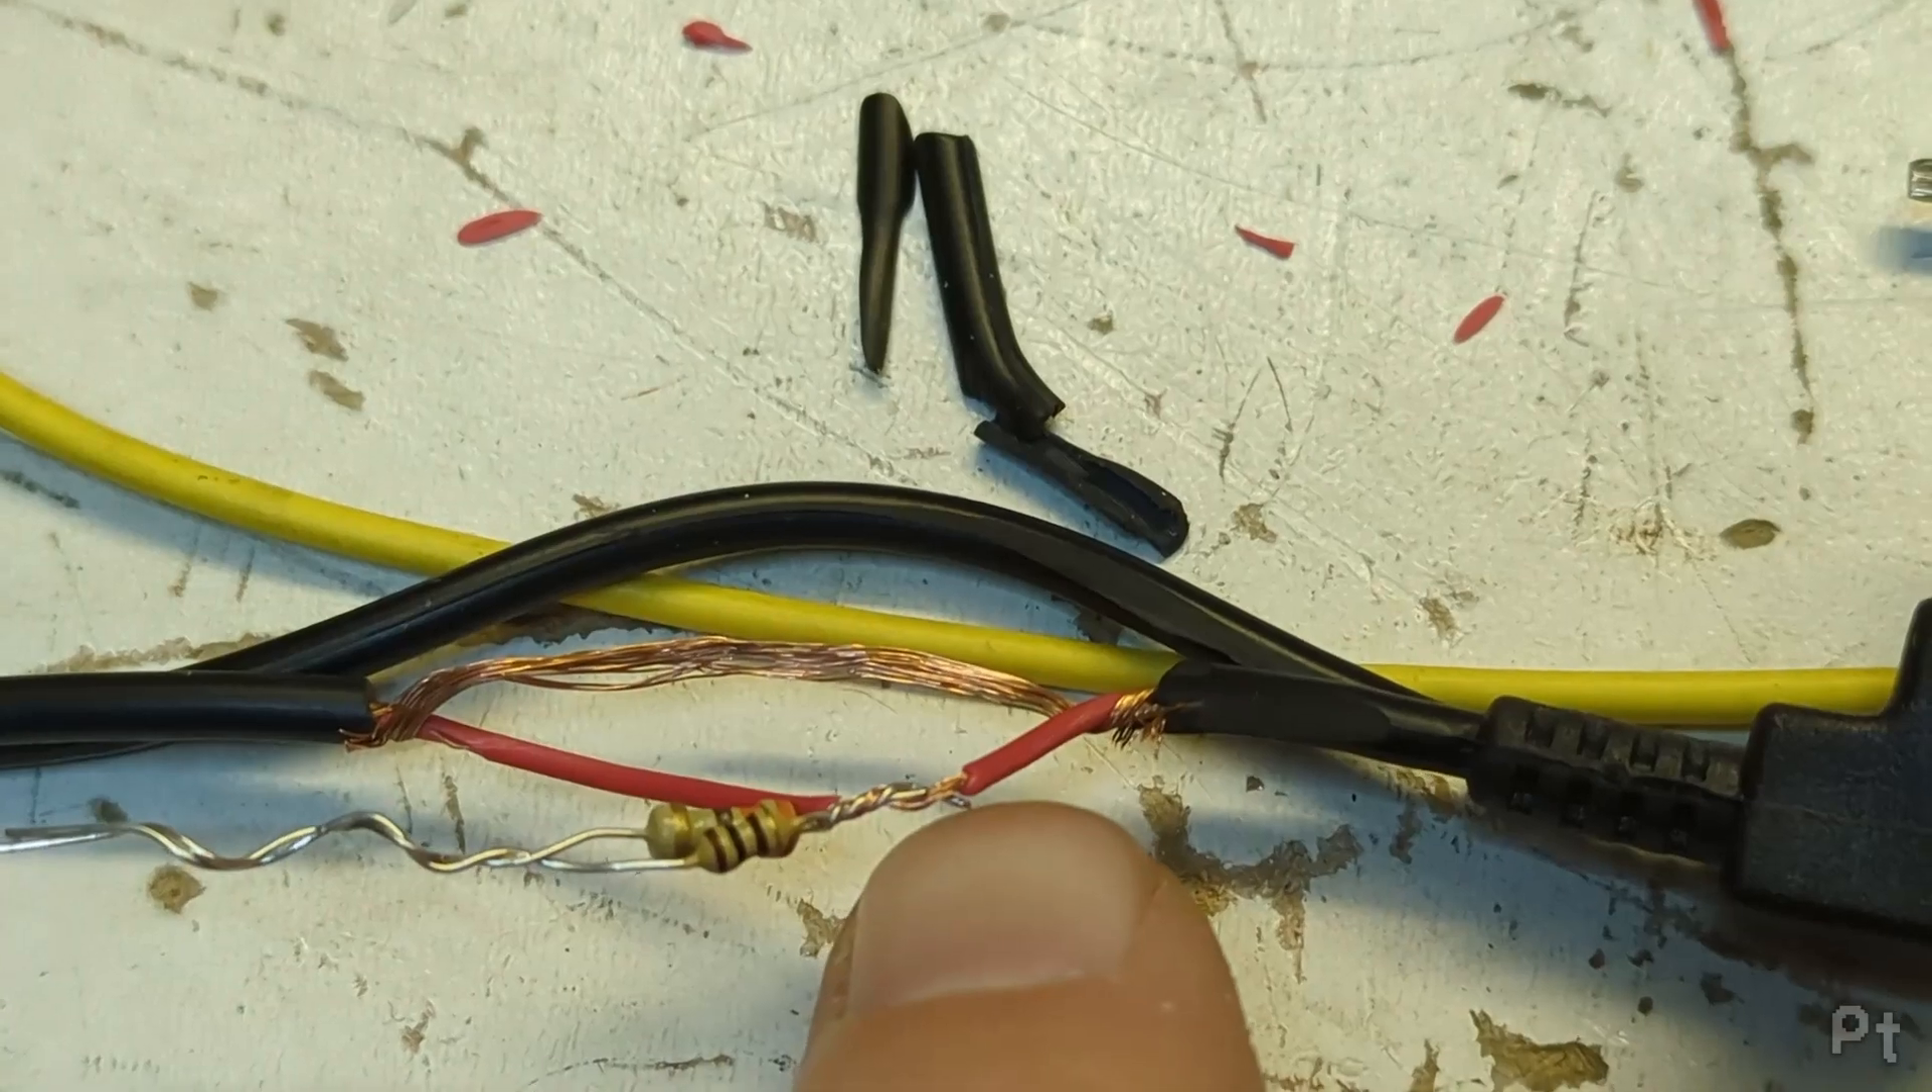I ended up pulling a little bit of insulation back, a little bit more, and I've twisted the resistors around this wire, the little piece that I exposed.